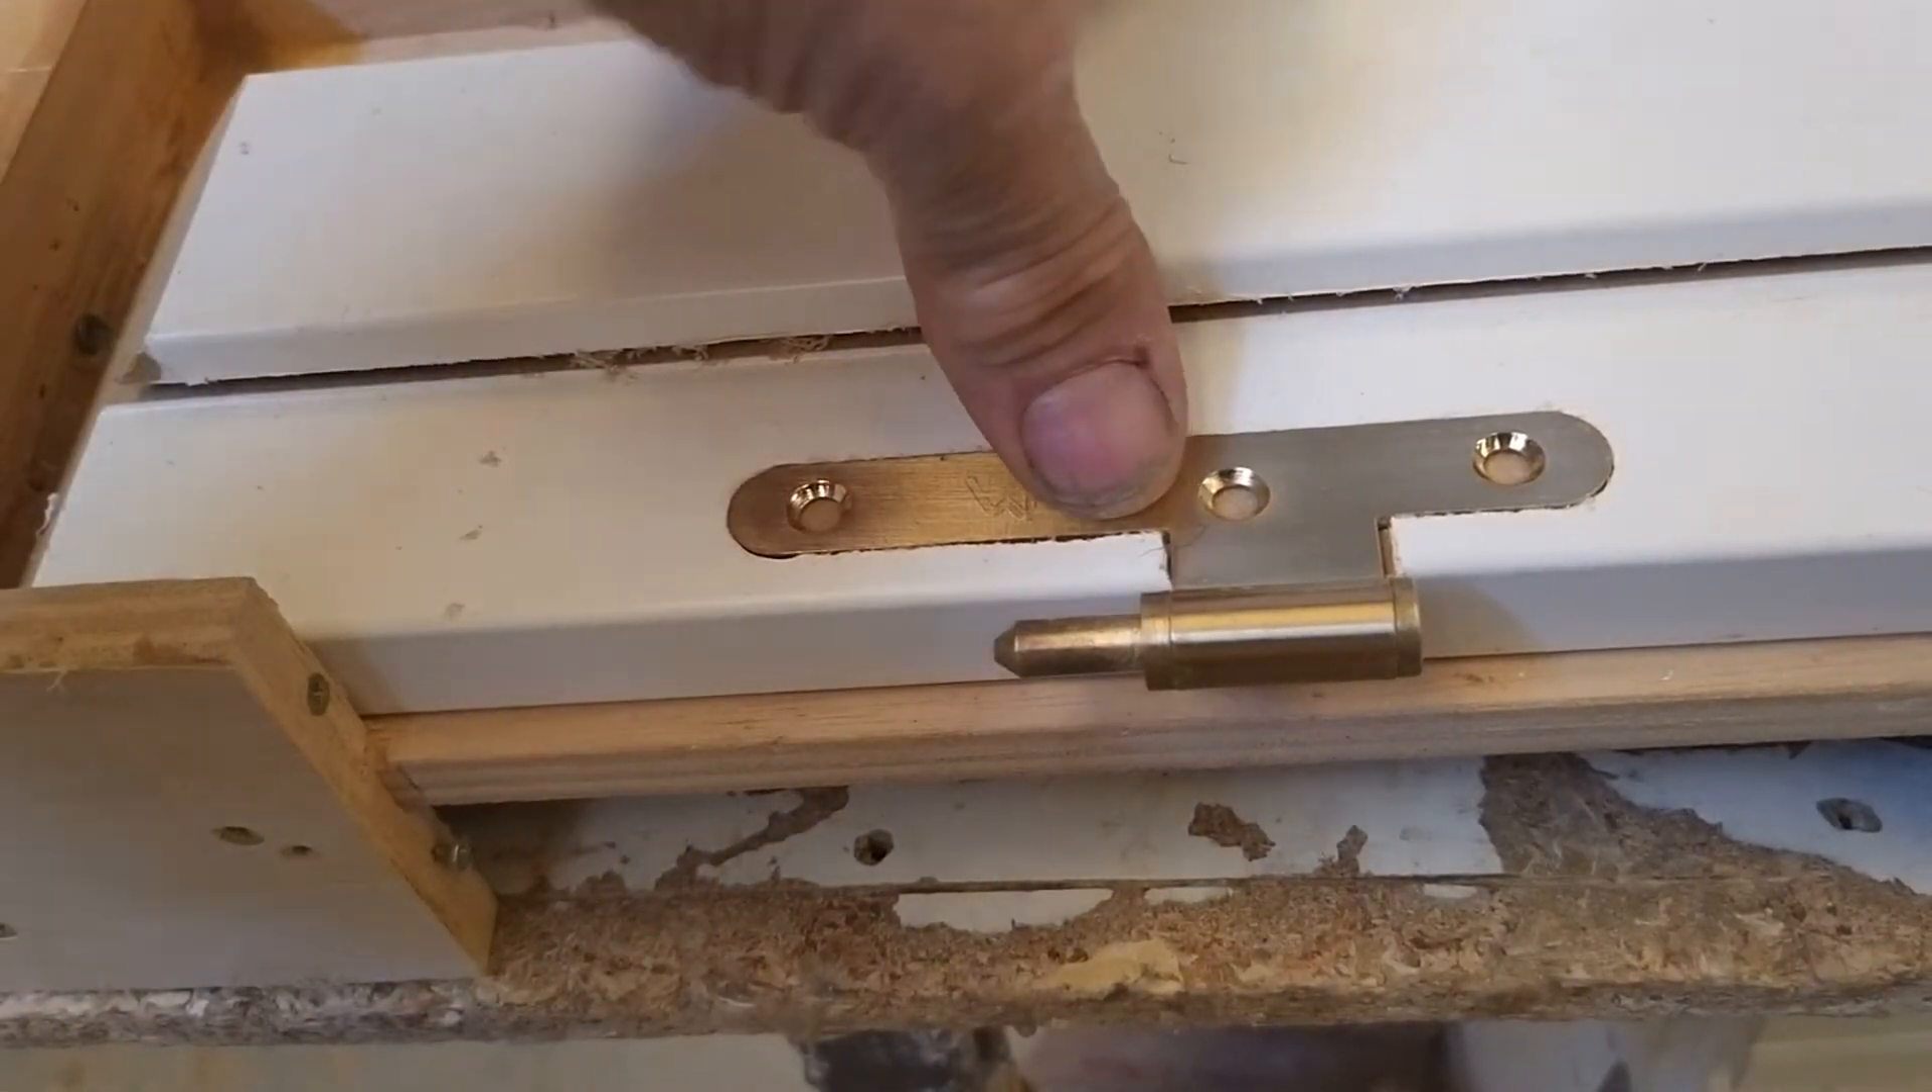Aquí tienes el pernio ya en su caja. Le meteríamos los dos tornillos y haríamos el siguiente.